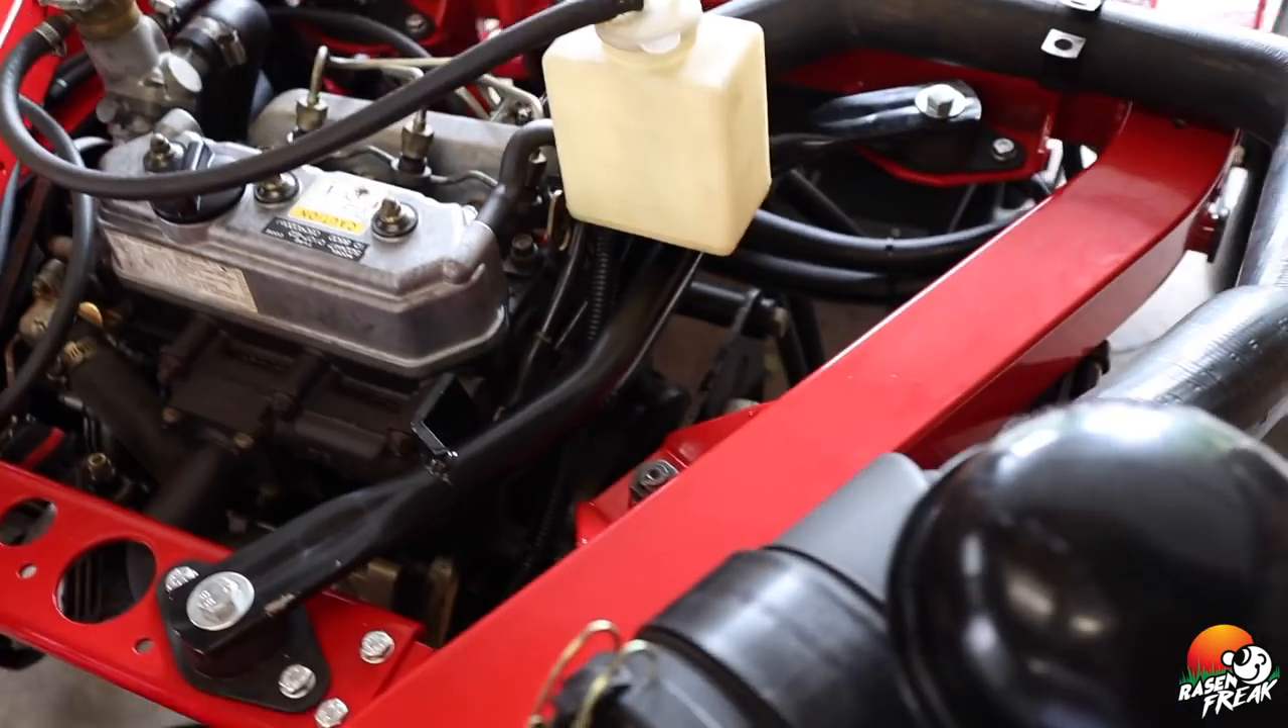Hier der Wasserbehälter, der Kühlflüssigkeitsausgleichsbehälter ist auch schon montiert.